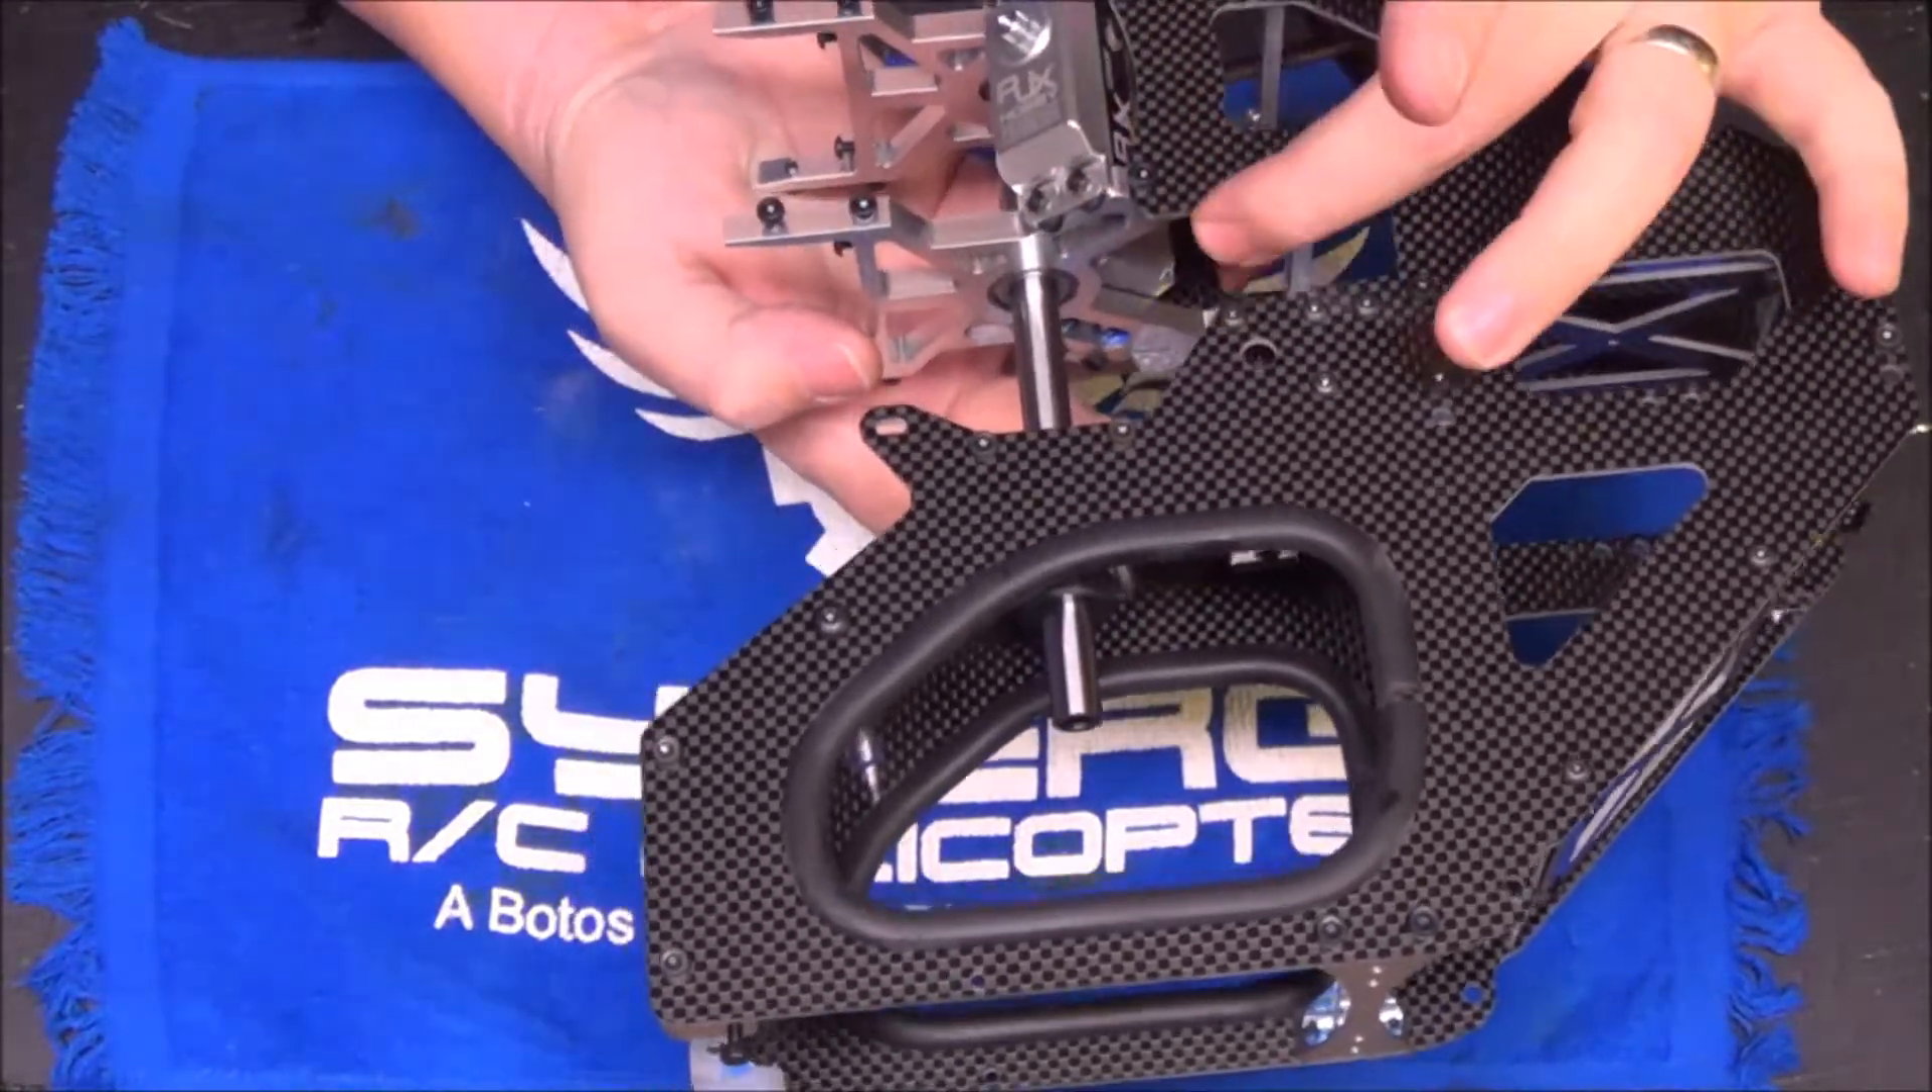You're going to notice i've got the main shaft in here.